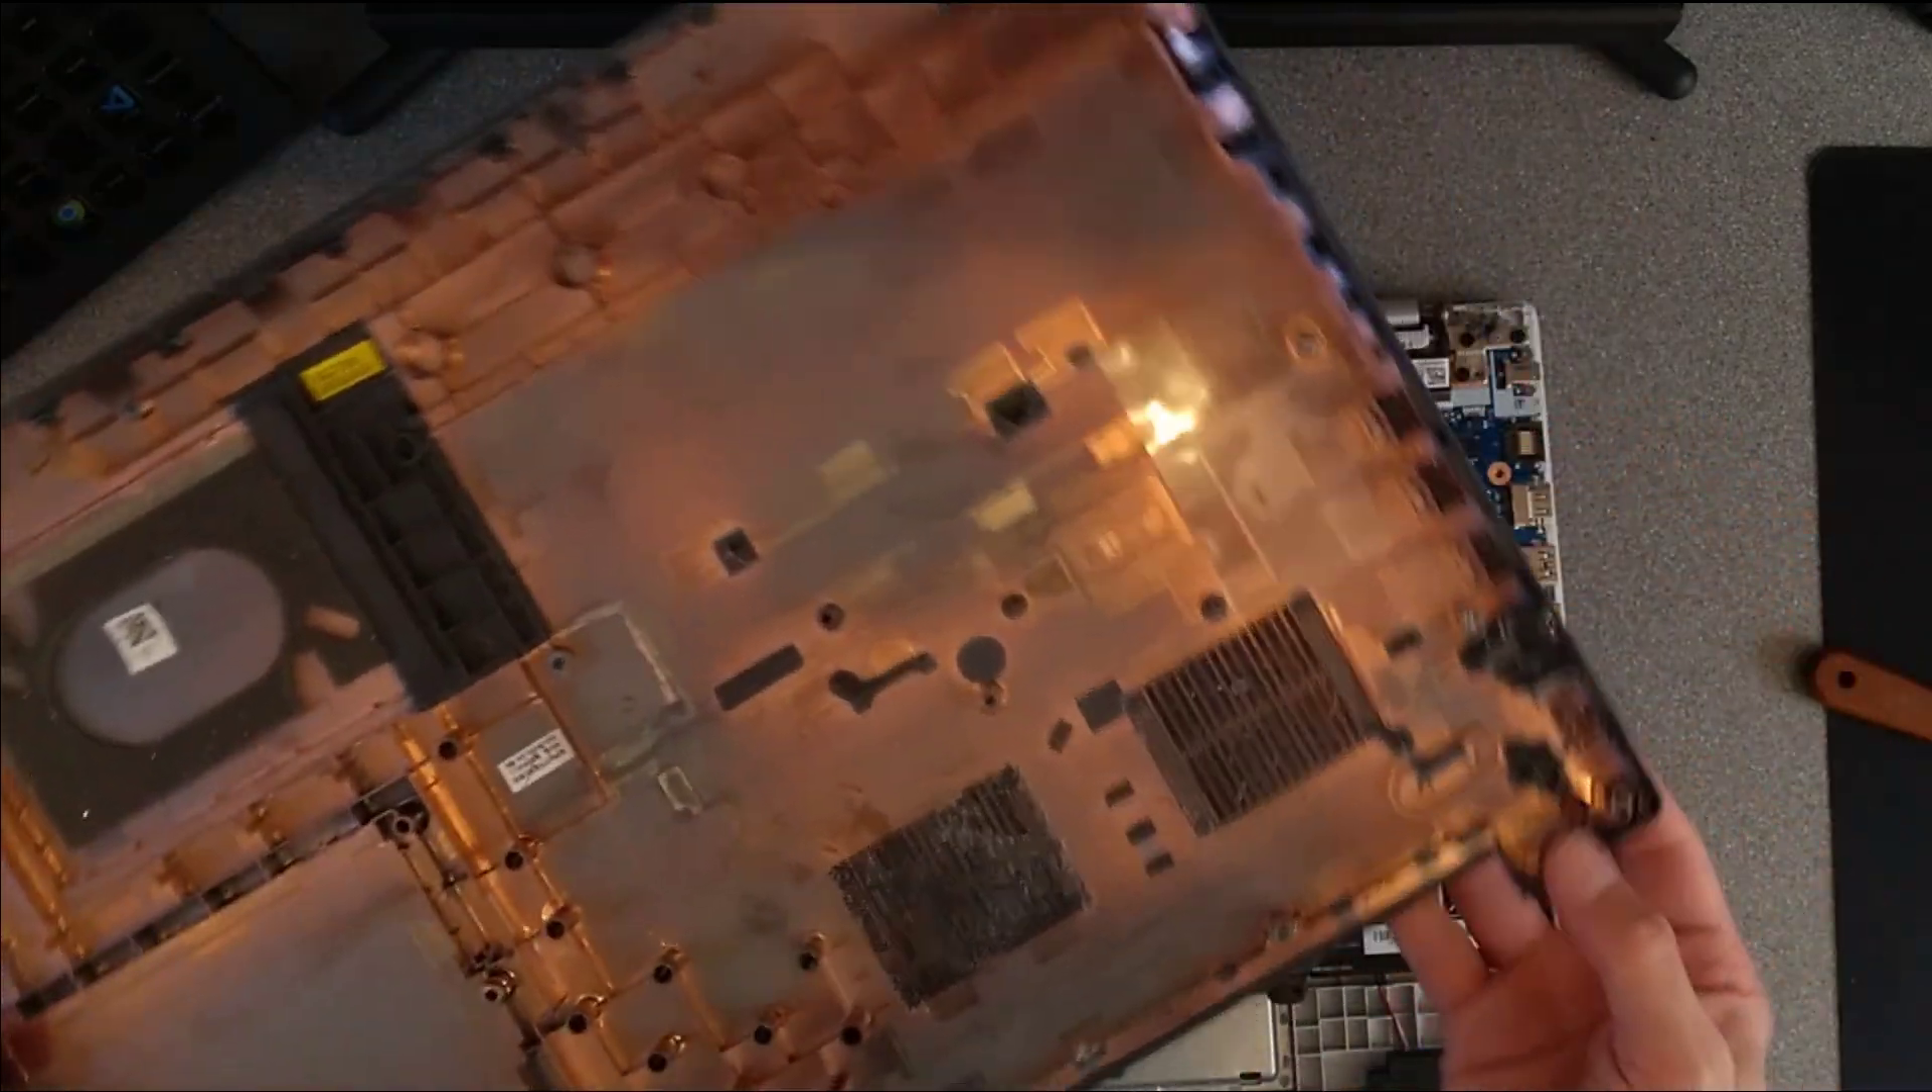And we're all unclipped, there's still something hooking it, ah there we go, and that is the underside of the laptop removed.